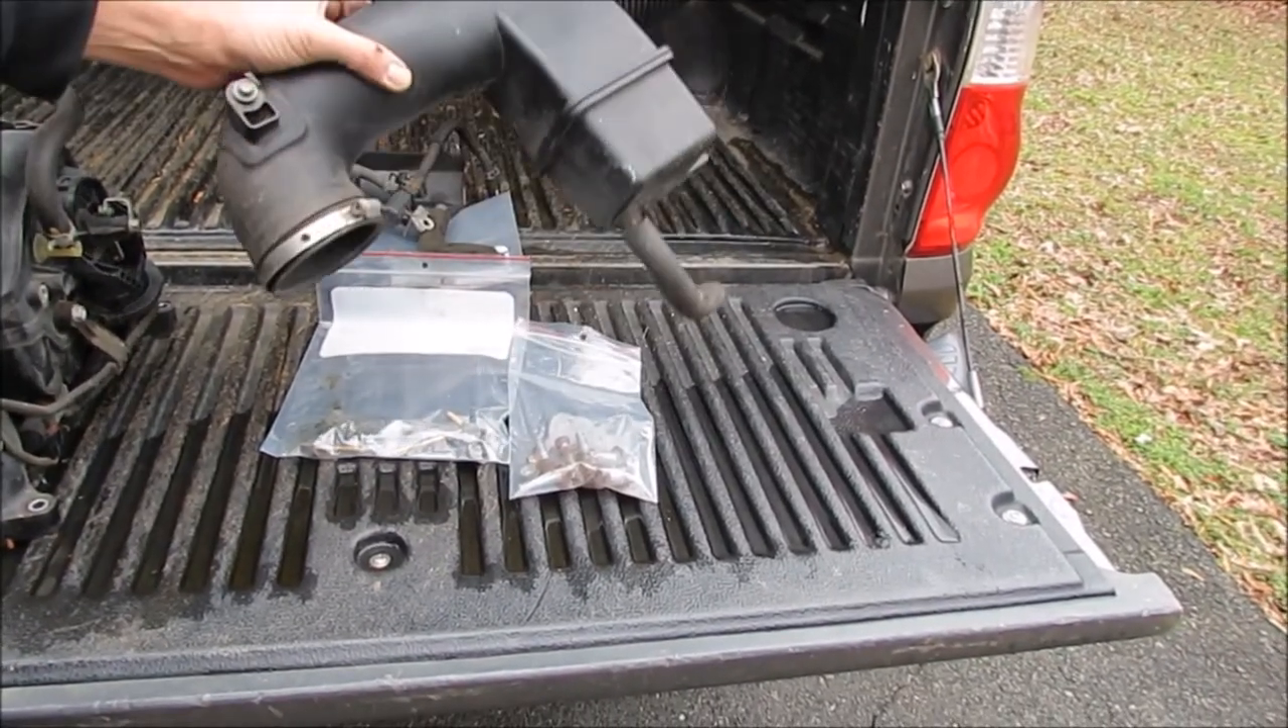Also here's some of the other items that I've removed there's that intake duct of course.